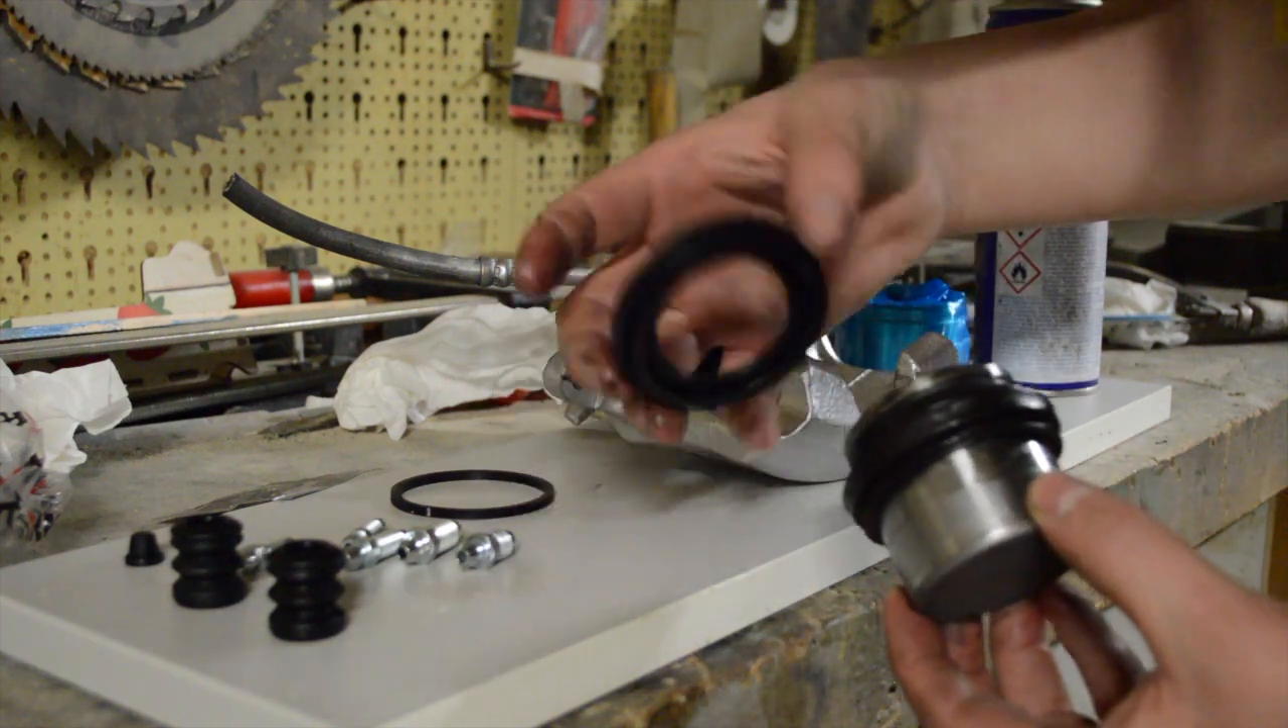I first put the new seal over the piston, so currently the old one is still on.